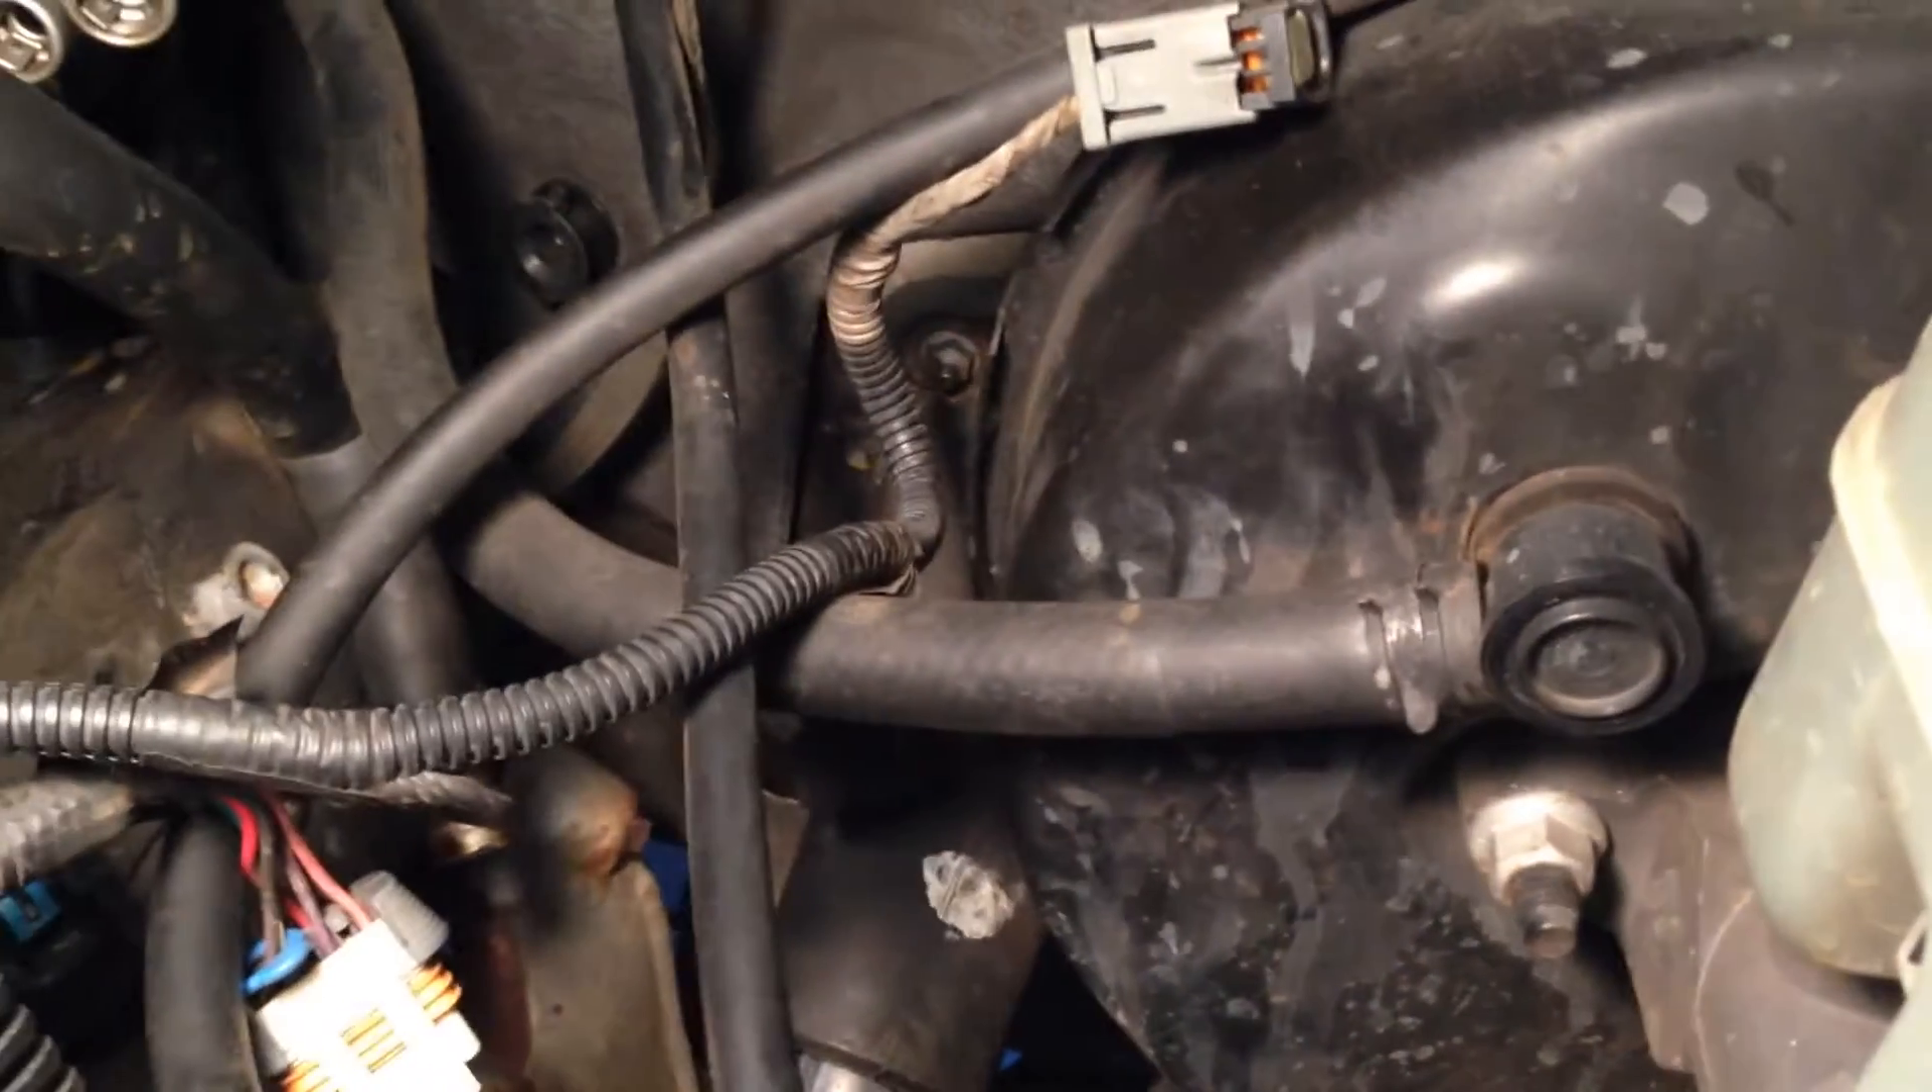Still have to disconnect that vacuum hose to the brake booster.